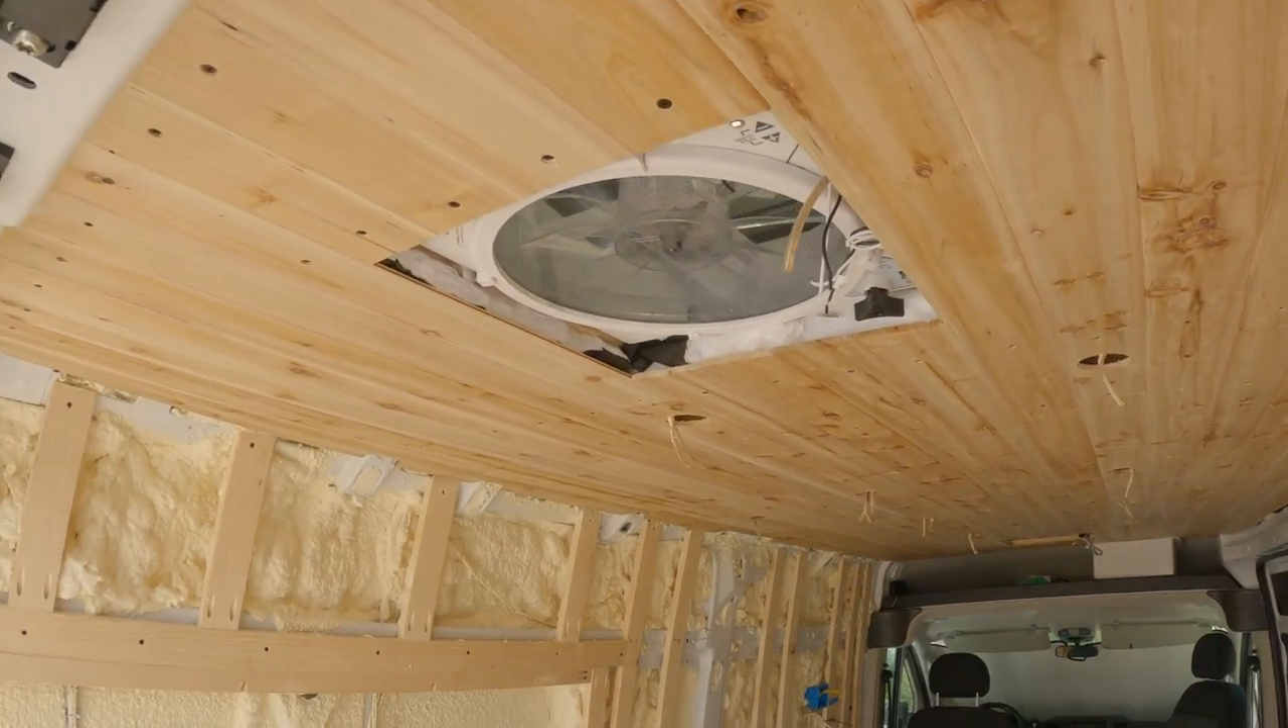Ceiling is officially done.